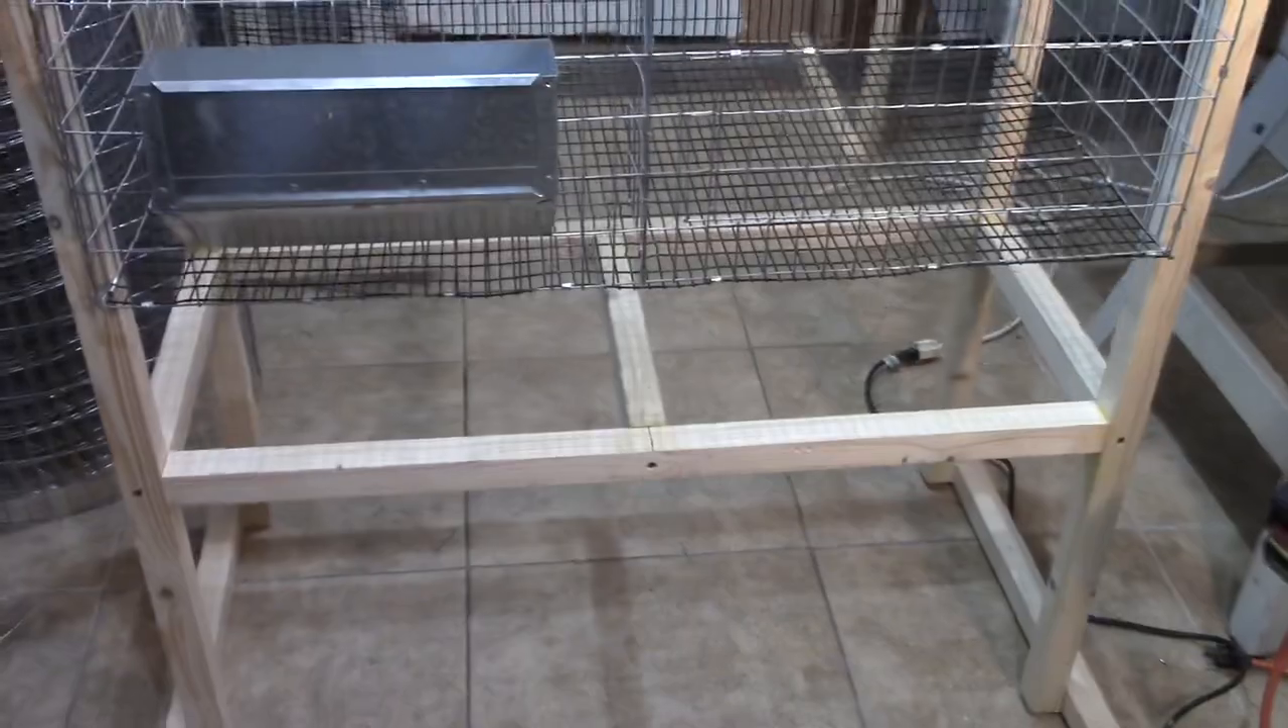And you can see down on the bottom, I've already got the supports for the lower manure tray.